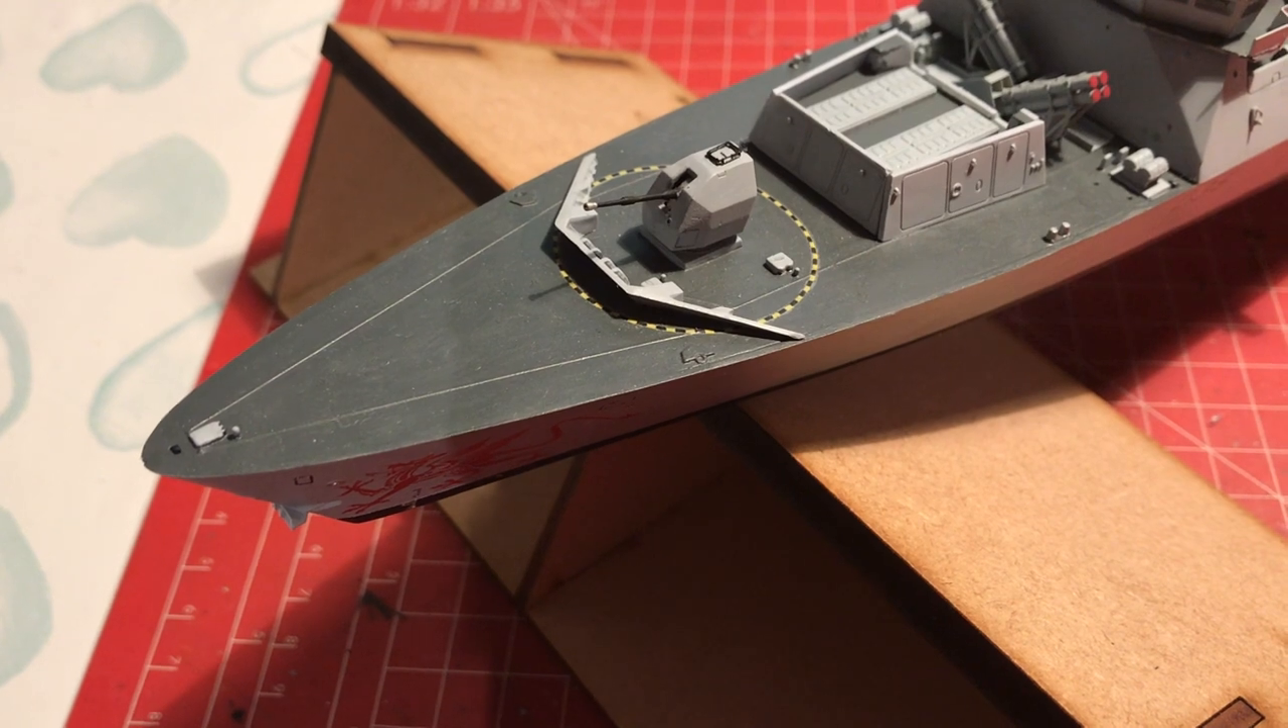And also the breakwater is now in. And I've used the Airfix part there because the trumpeter part lacks detail.